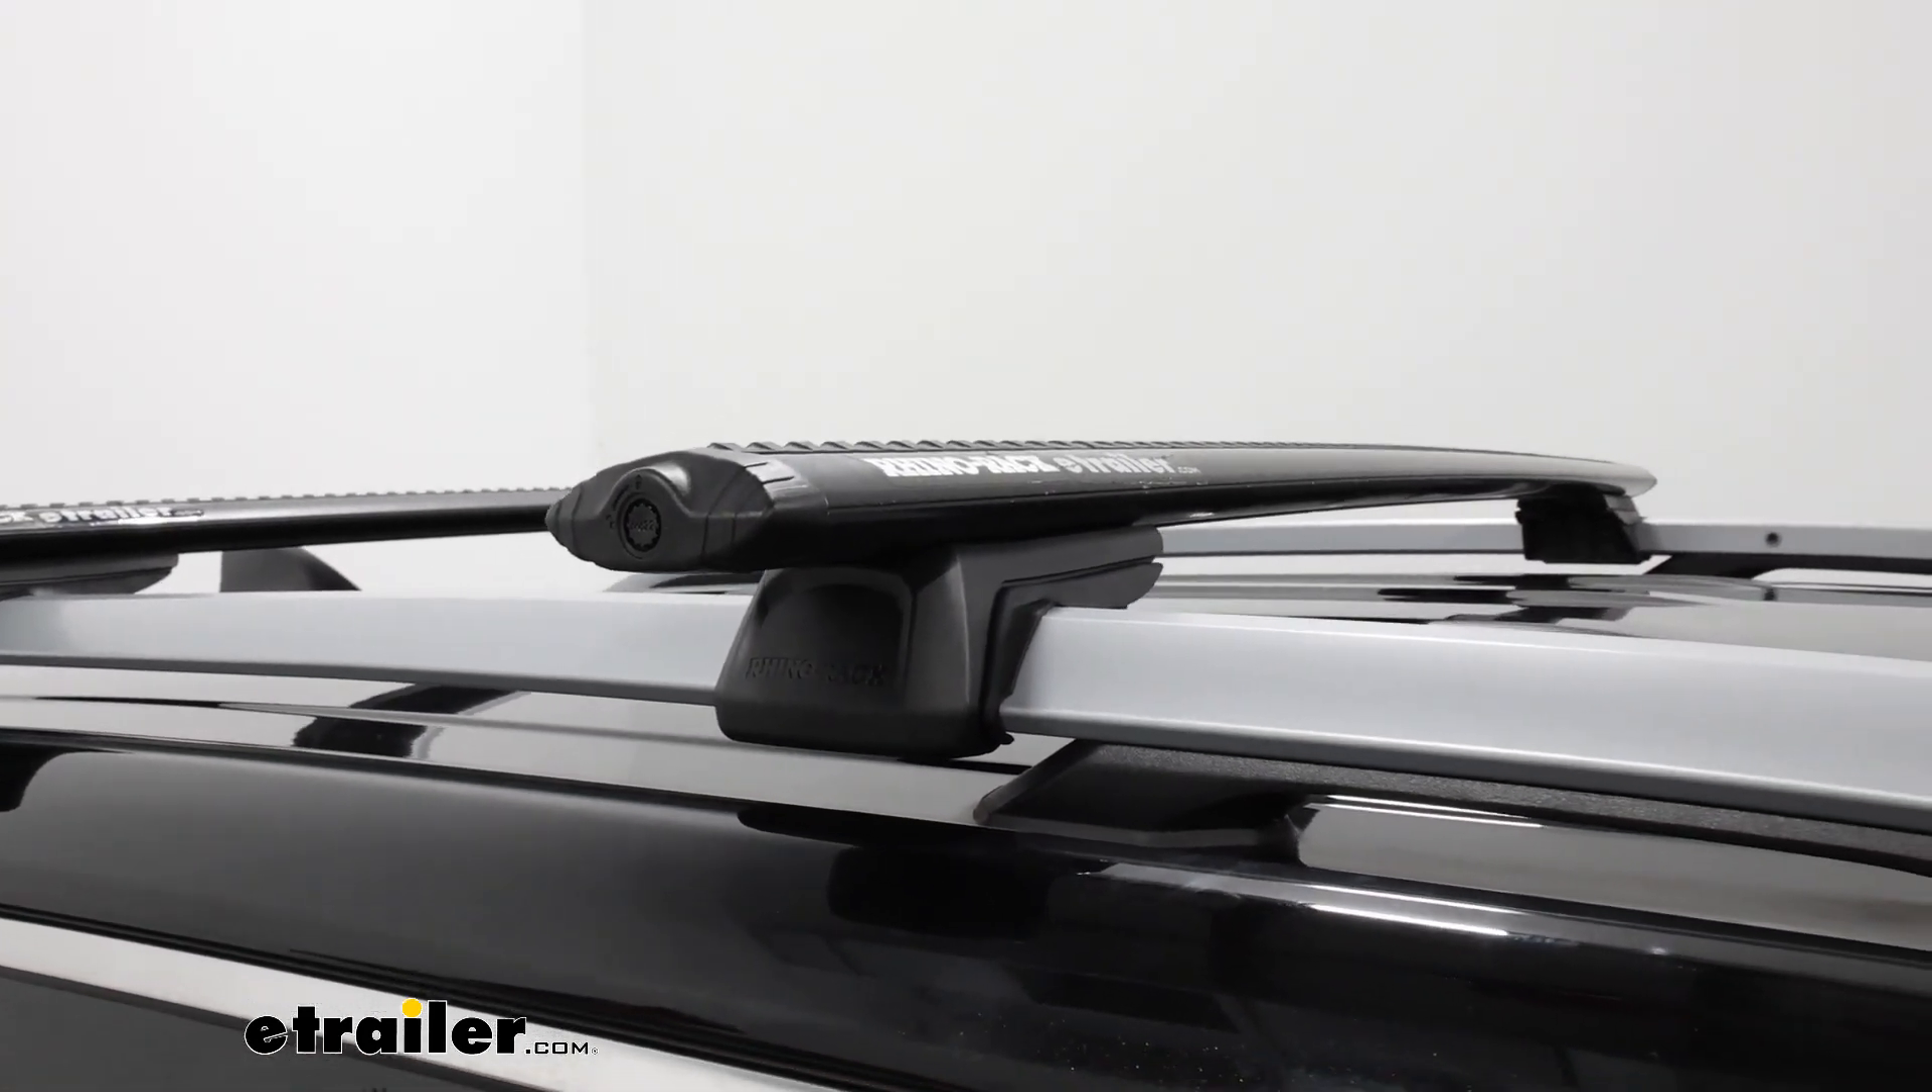These rhino rack legs just fit perfectly around the rails. I mean, they're a solid fit, they don't go anywhere, there's really no air gaps or anything like that, and they're much more low profile.